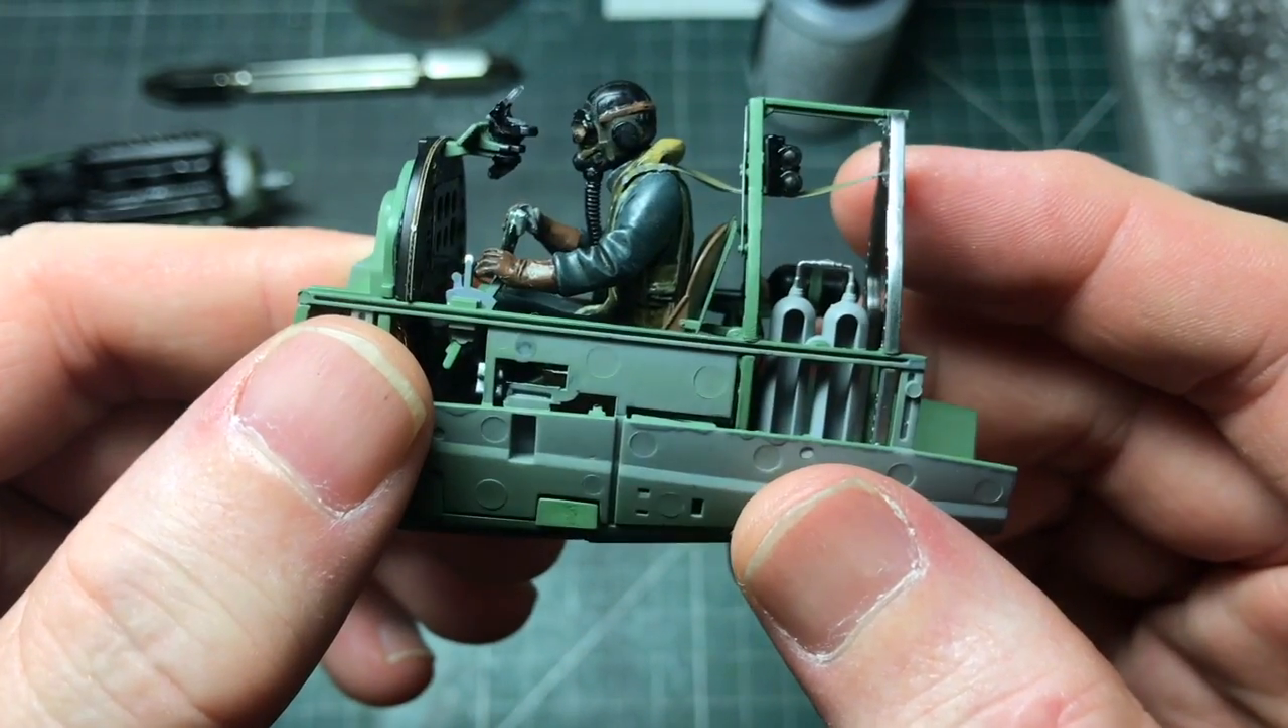Well, that's the cockpit completed. Put the pilot in there. And the joystick. And the throttle.